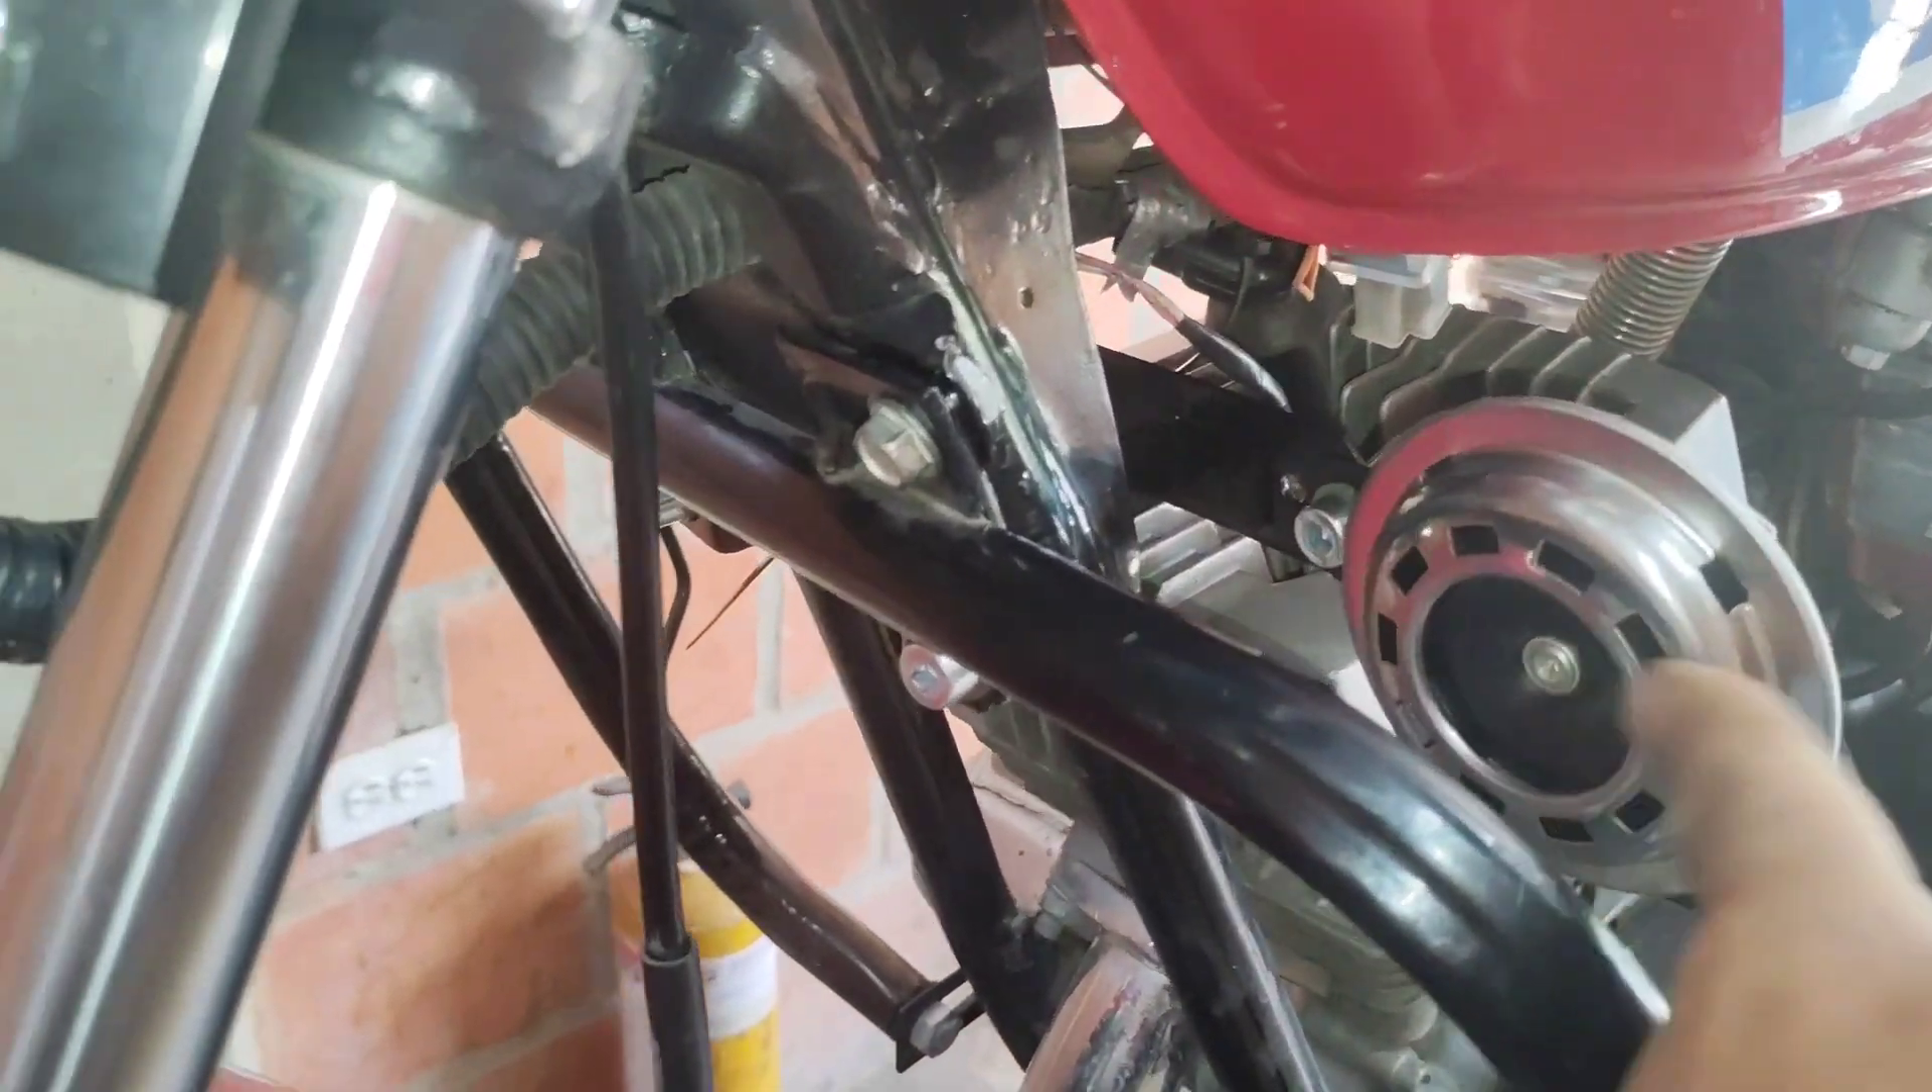Ya se puede apreciar como quedó aquí el pito montado.